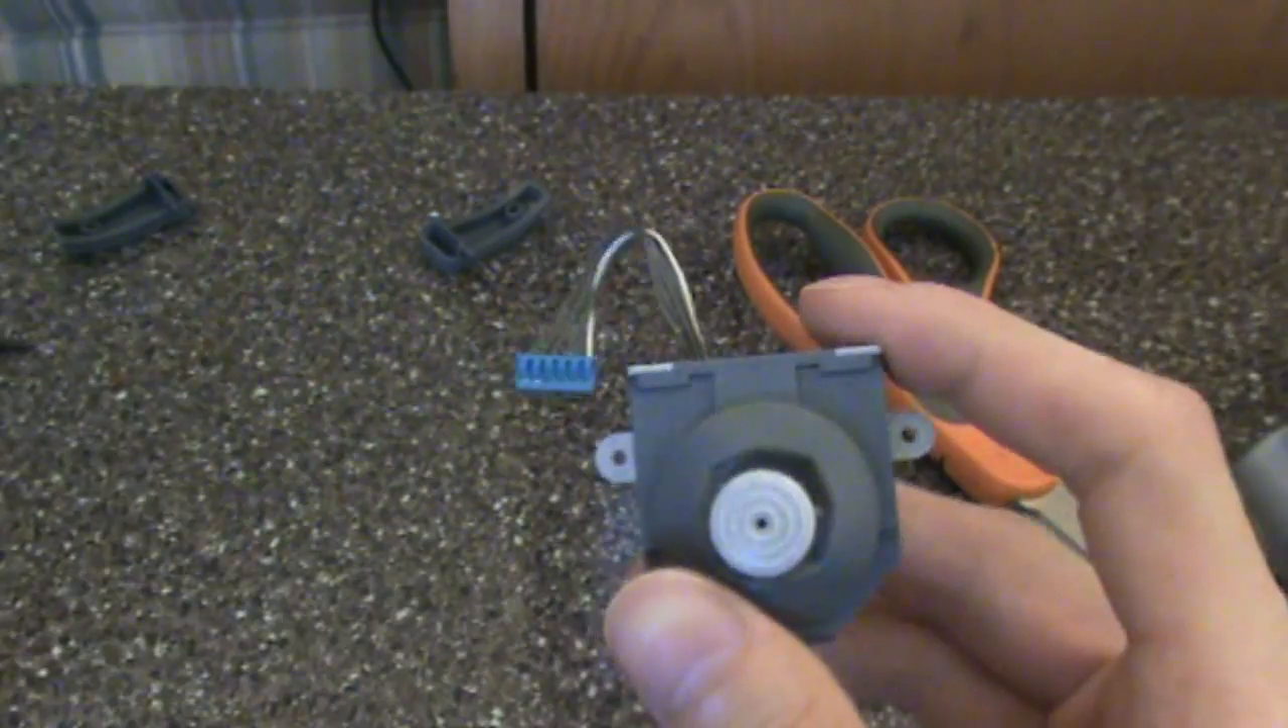And now, here it is the analog assembly, apart from the controller.